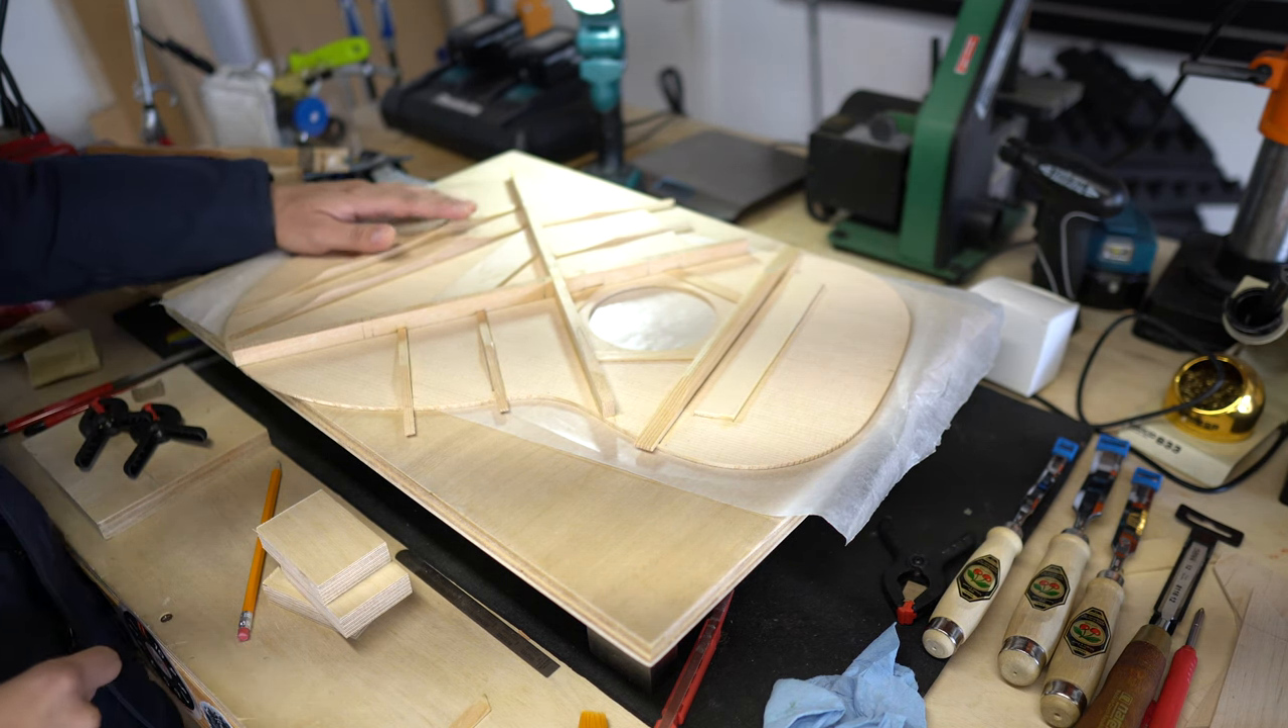After the X brace was glued in I proceeded to glue in all the other pieces of bracing.